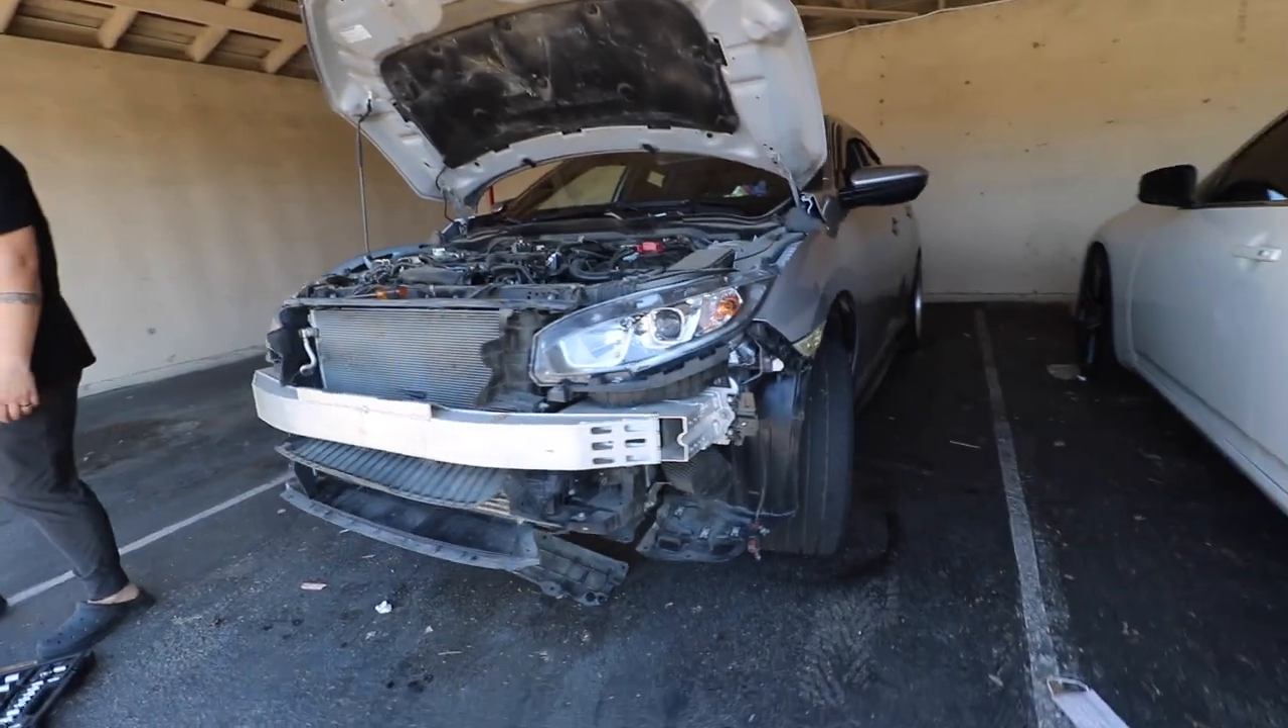Obviously you can see that we took the bumper off.